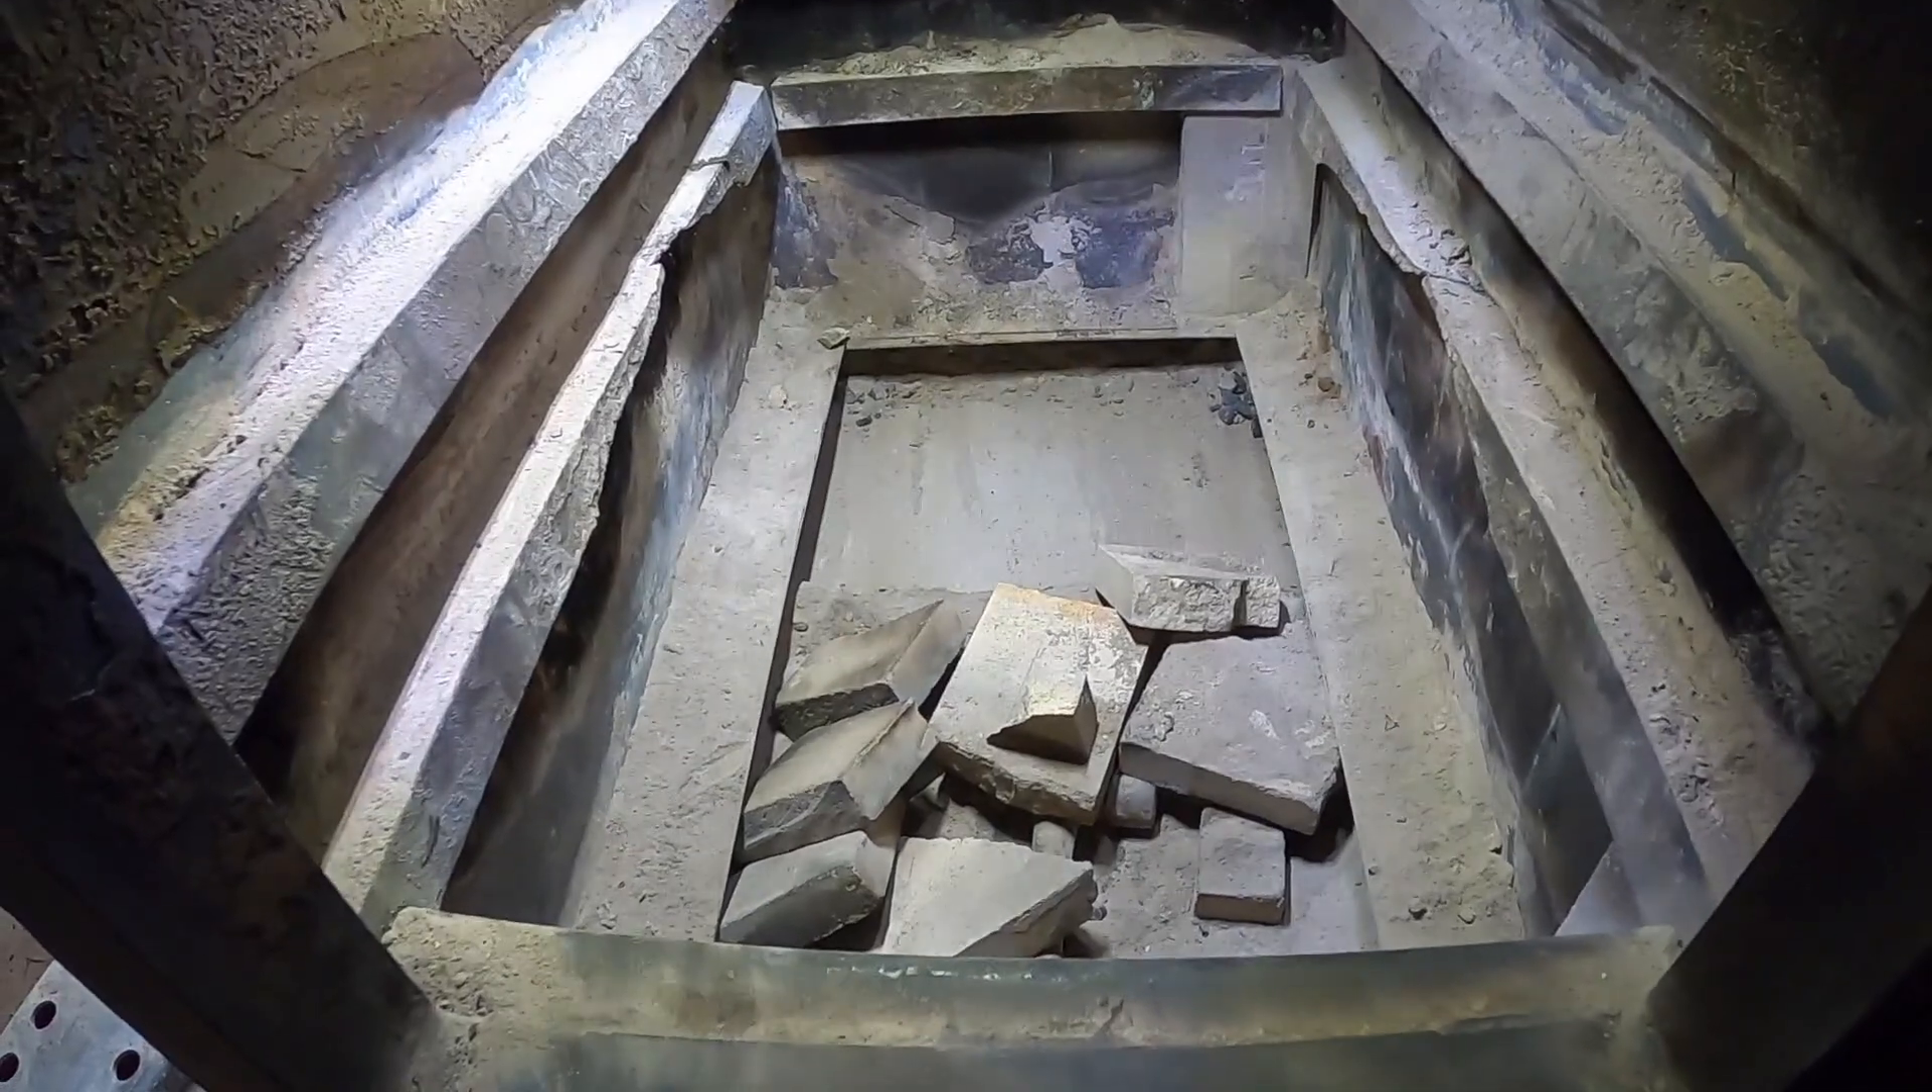So now I gotta get the rest of the old fire bricks out.